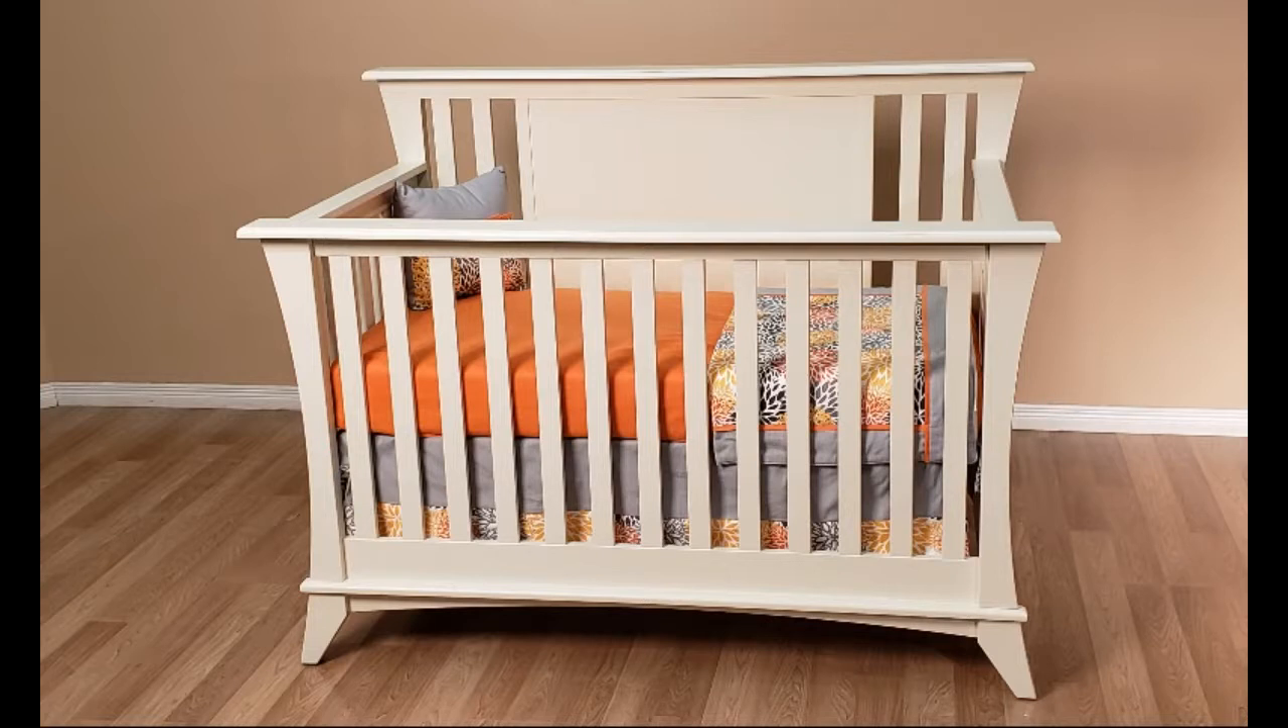You've completed the assembly of your college woodwork crib.